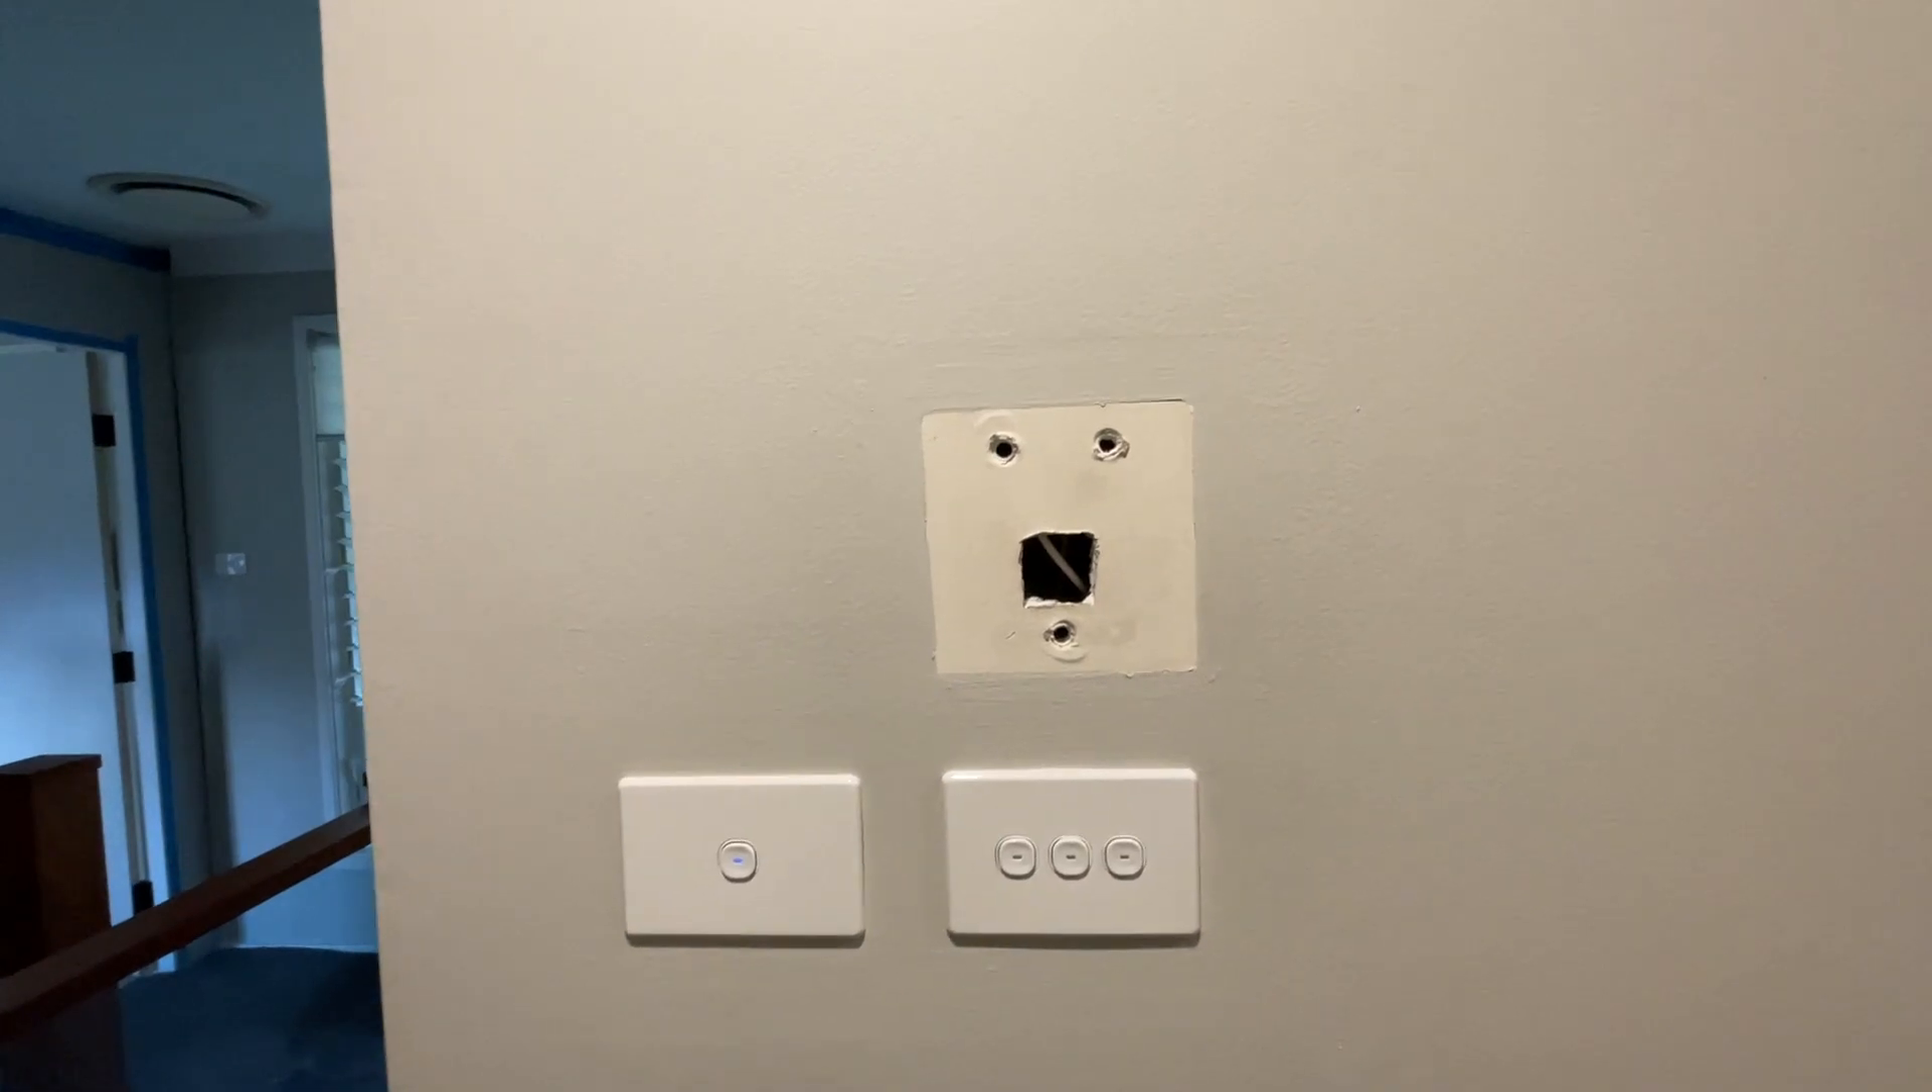Okay, so it did have an old Hitachi controller there. I've already taken it off and we're going to be putting a tablet on the wall.